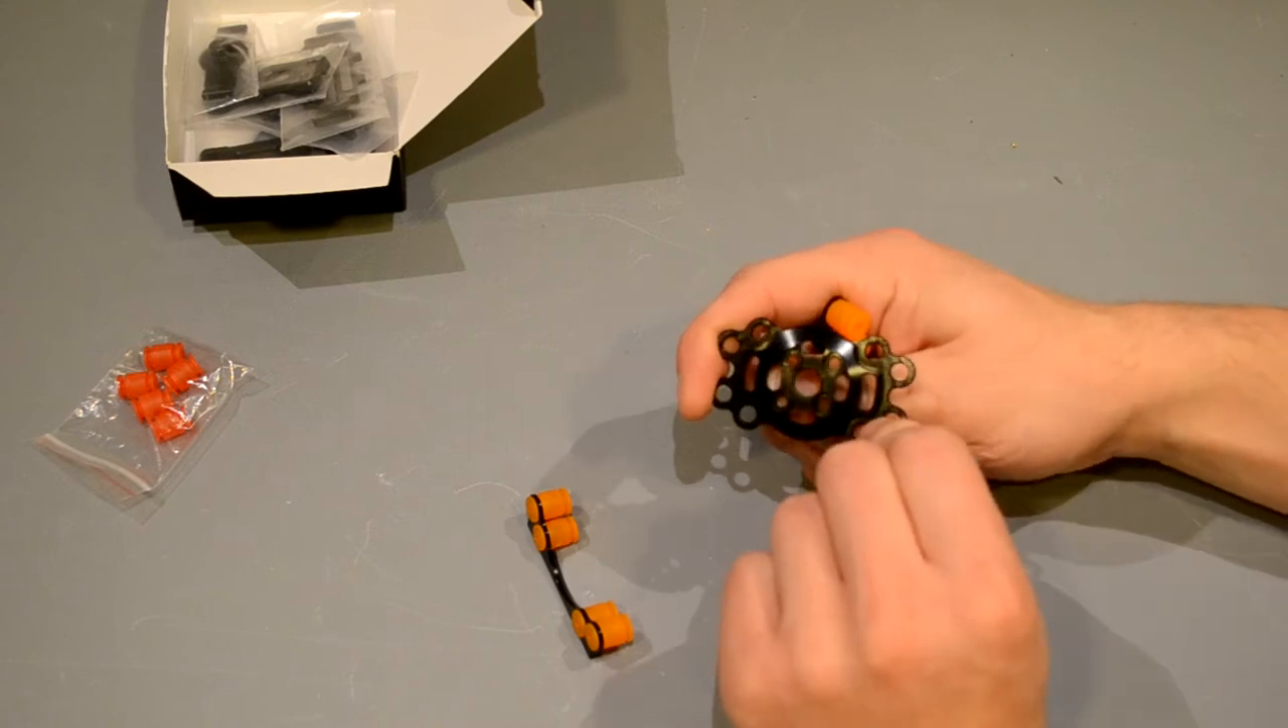So now that we've got the dampening little cylinder things installed on the brackets that go onto the frame, I should show you guys how these fit into place.